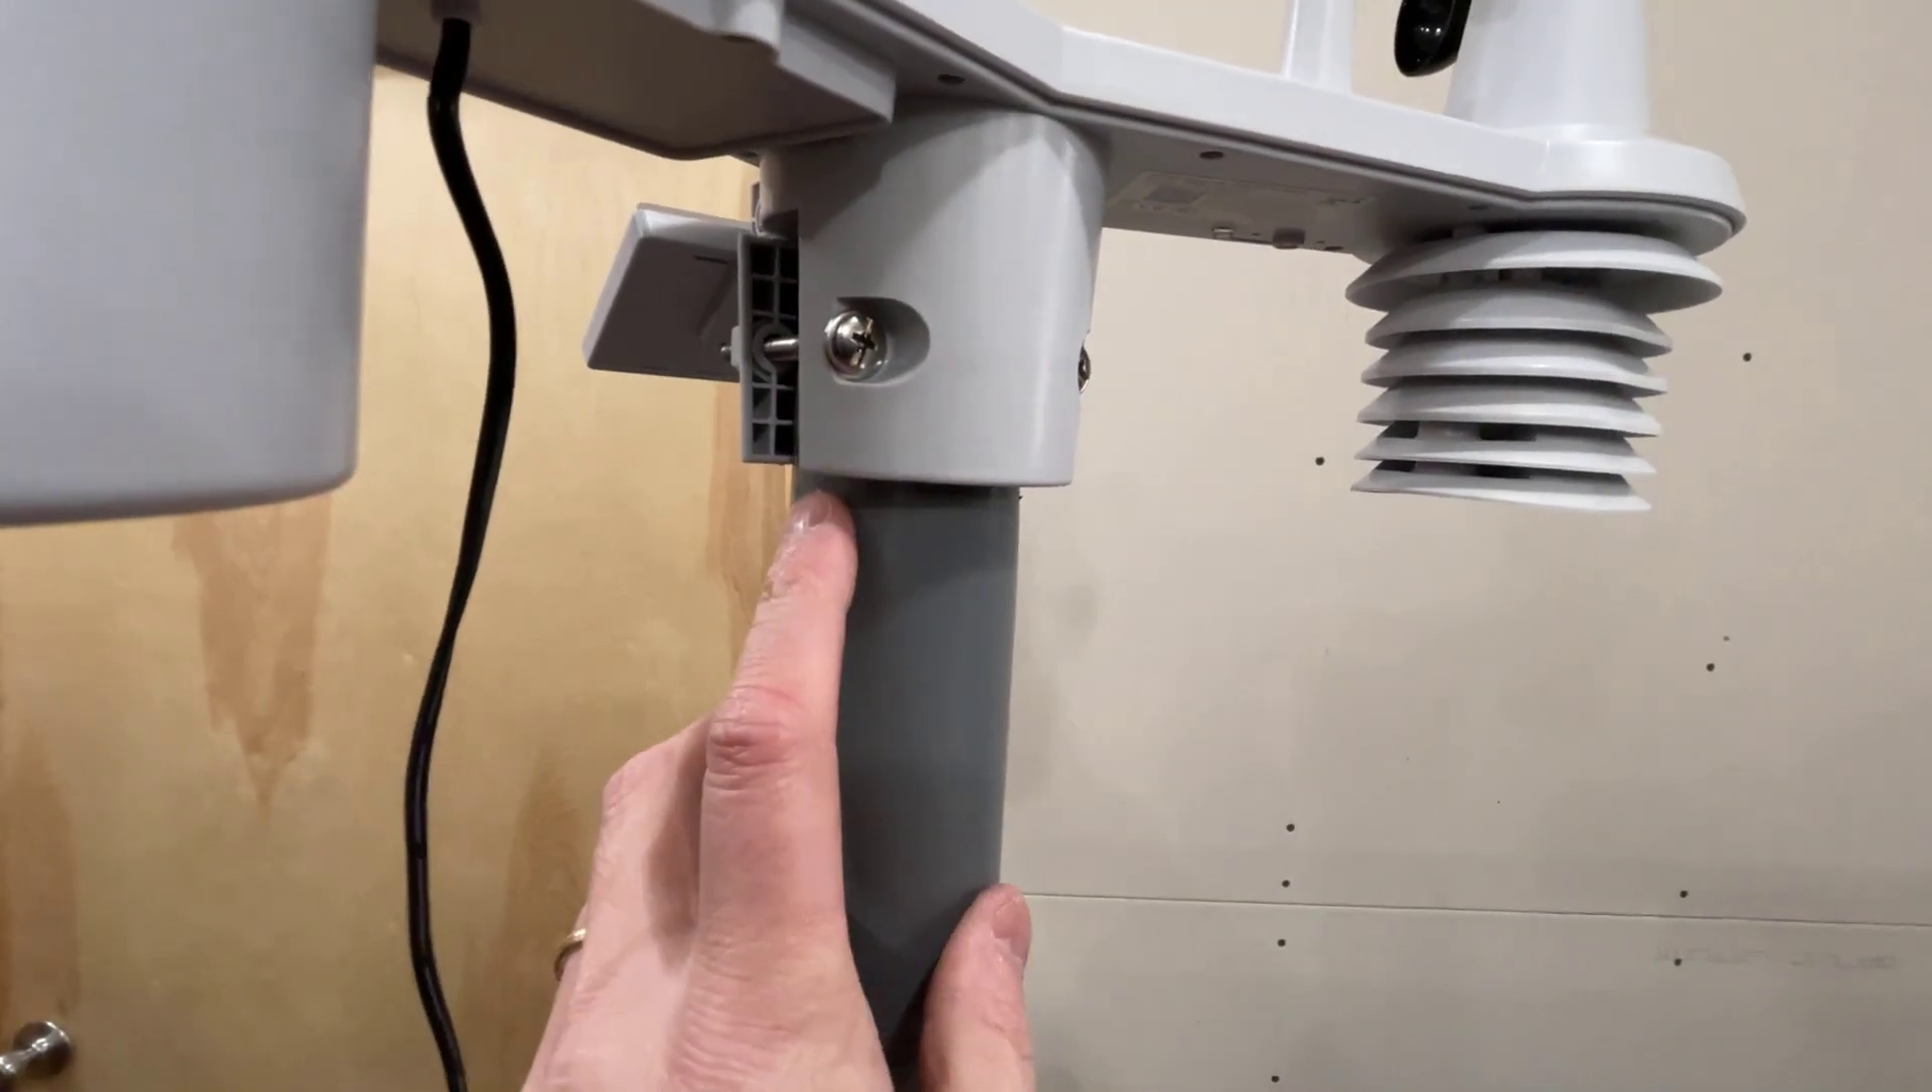Now I've attached the weather station to the pvc.